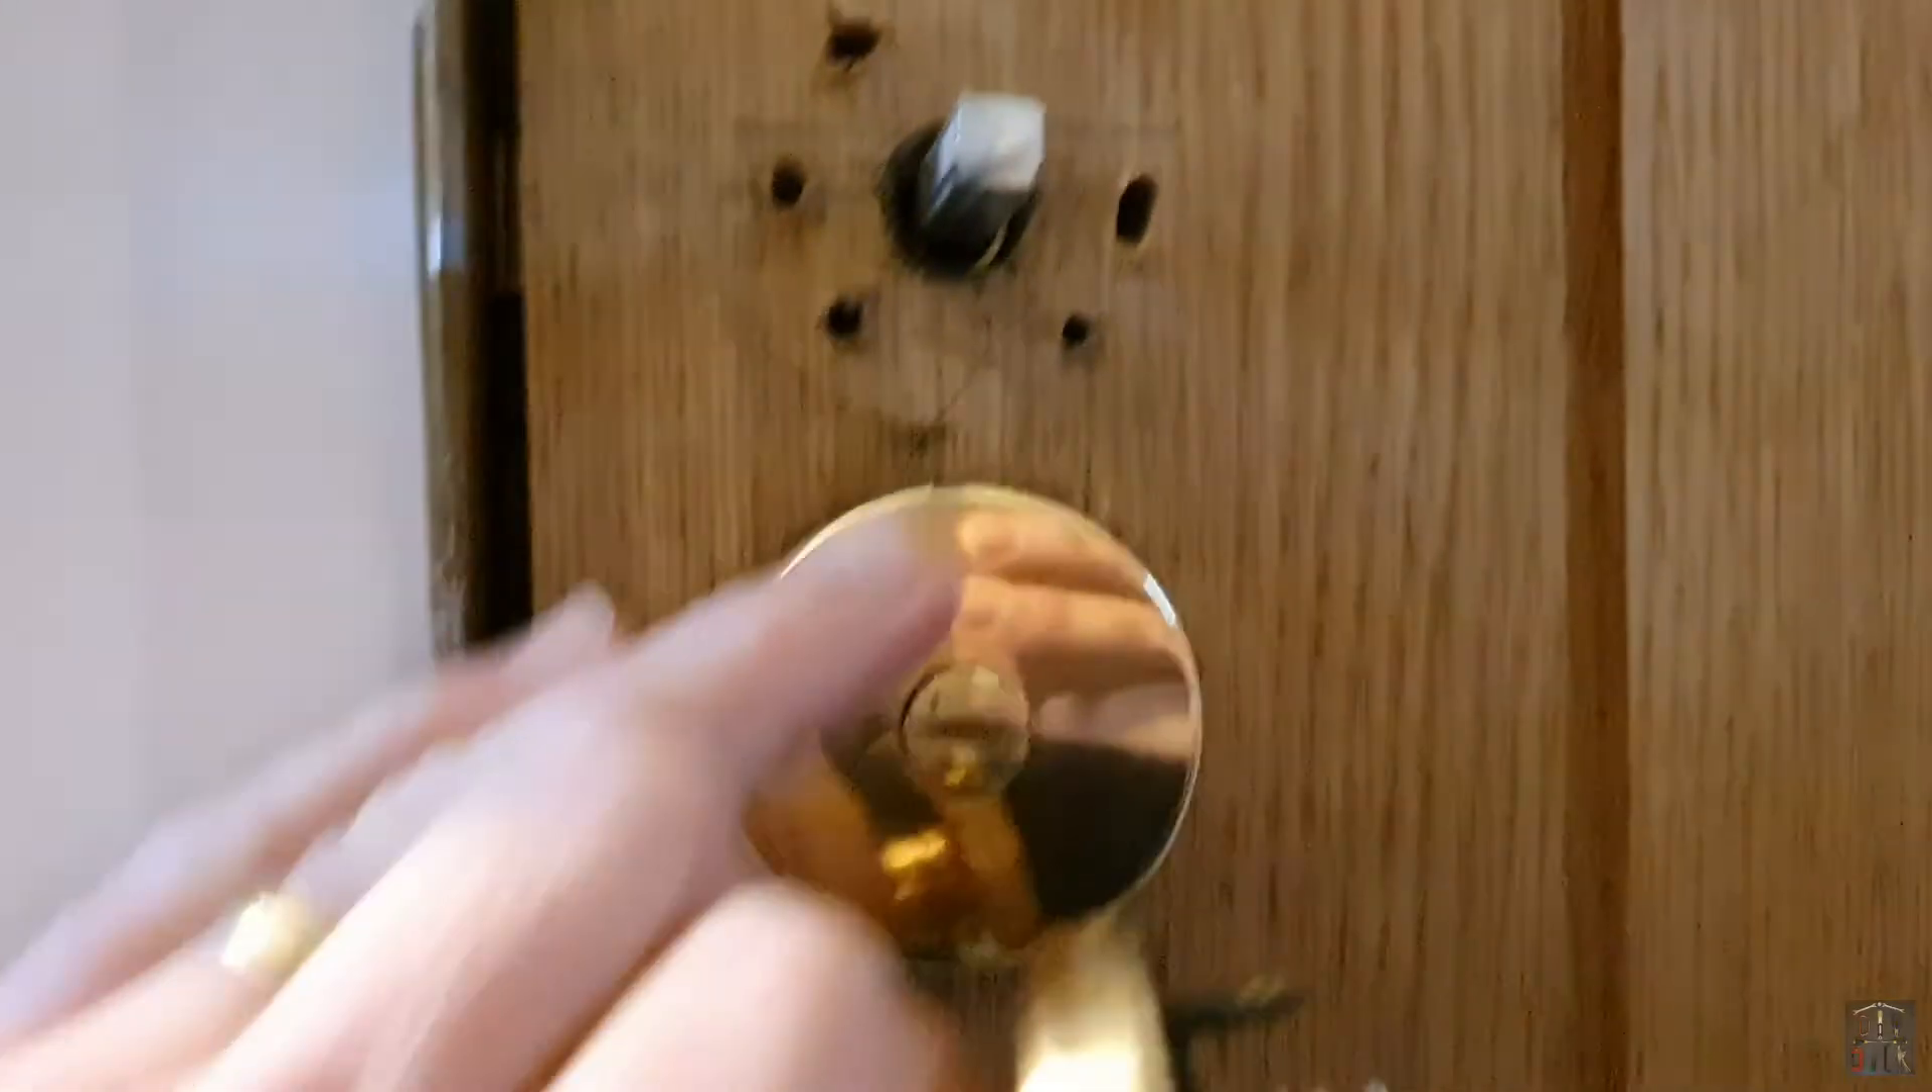Straight away you can see here the rose, you're seeing slightly proud of the door but that's not the worst of it without any force whatsoever that just comes straight off. Now as you can see and it looks like someone's had a few goes at this because we've only got three screws there but they pulled right out of the door.